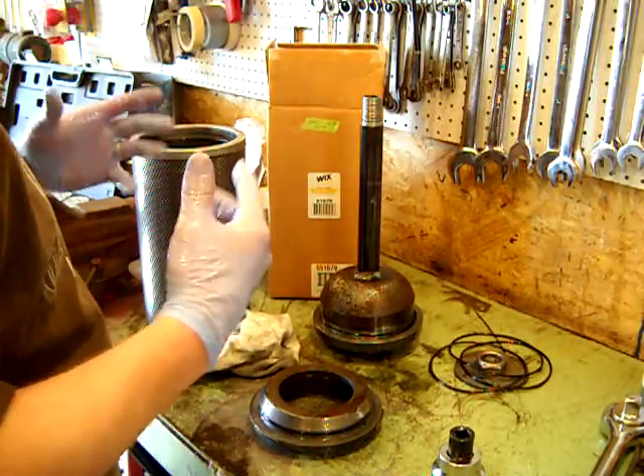Okay, so here's the hydraulic filter assembly. Disassembled most of it.